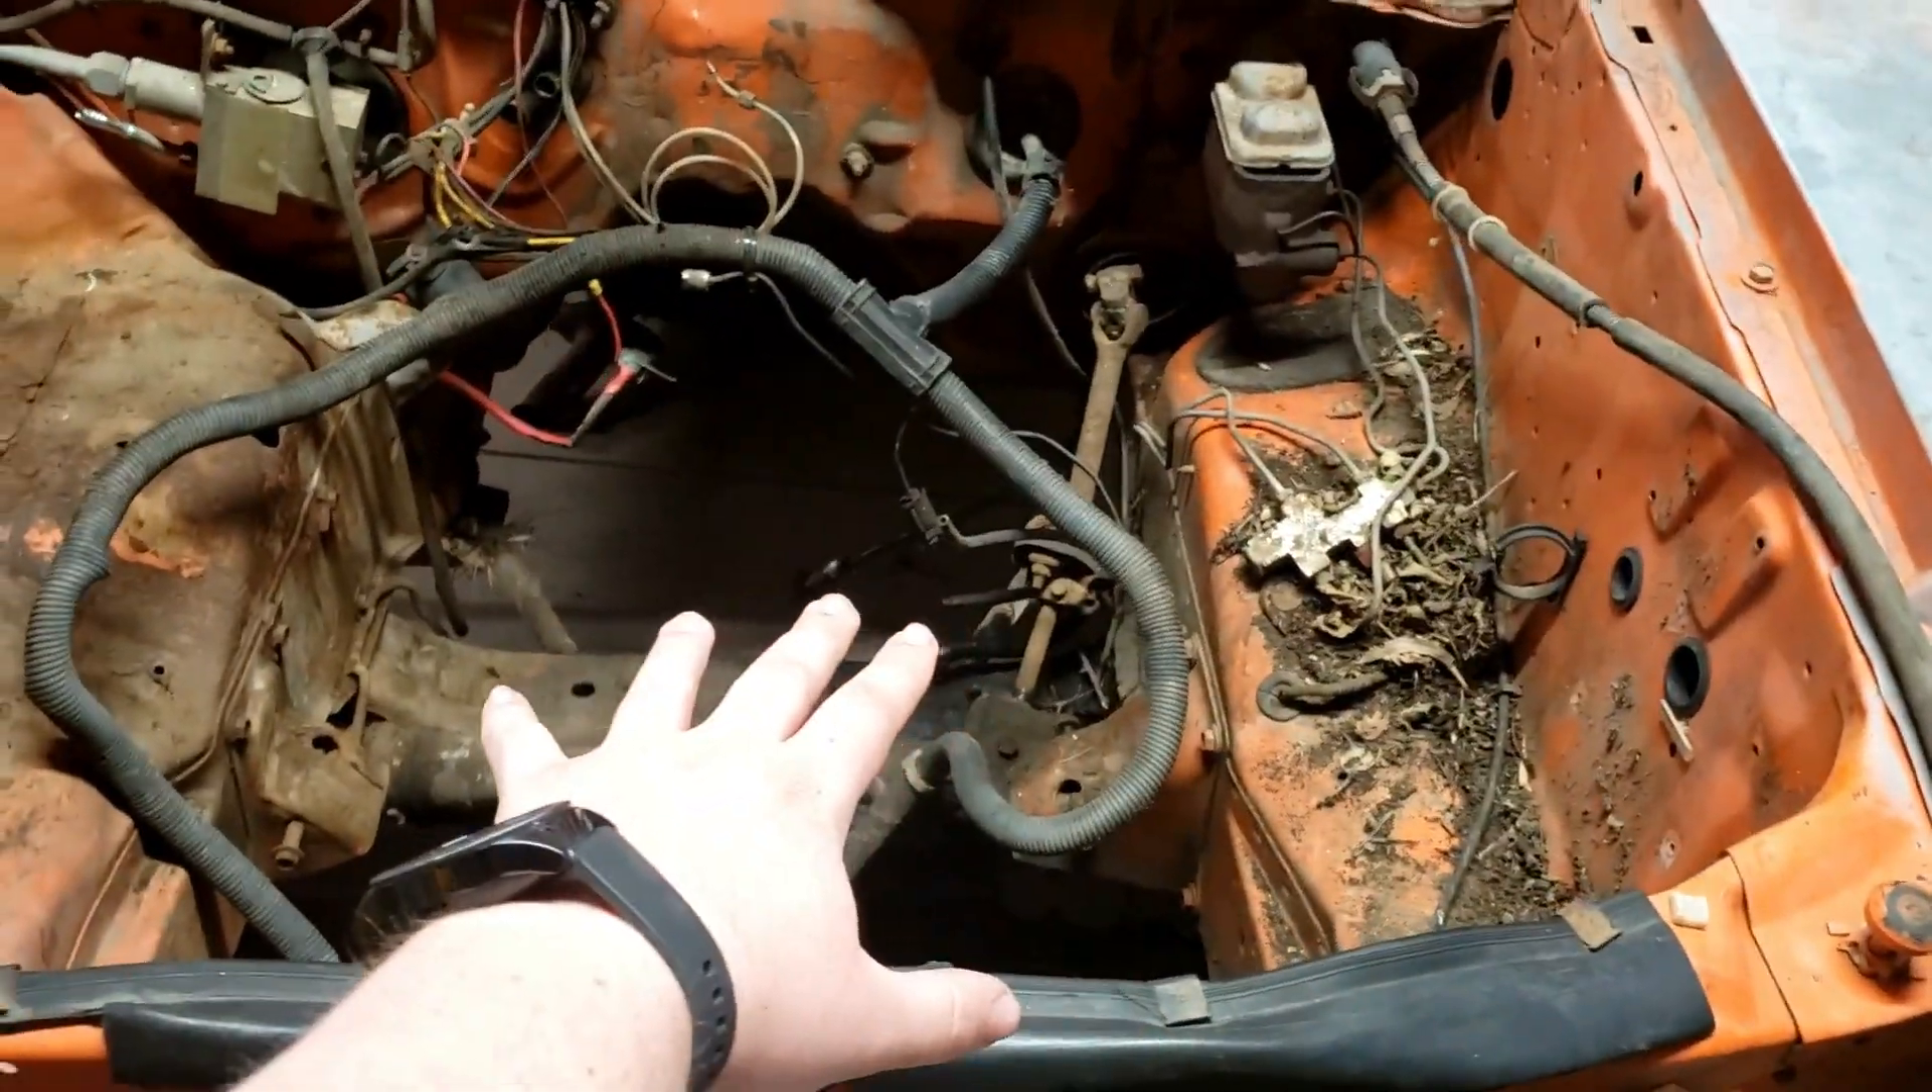Like you saw we got the engine pulled out i've started pulling some of the uh wiring harness out here.